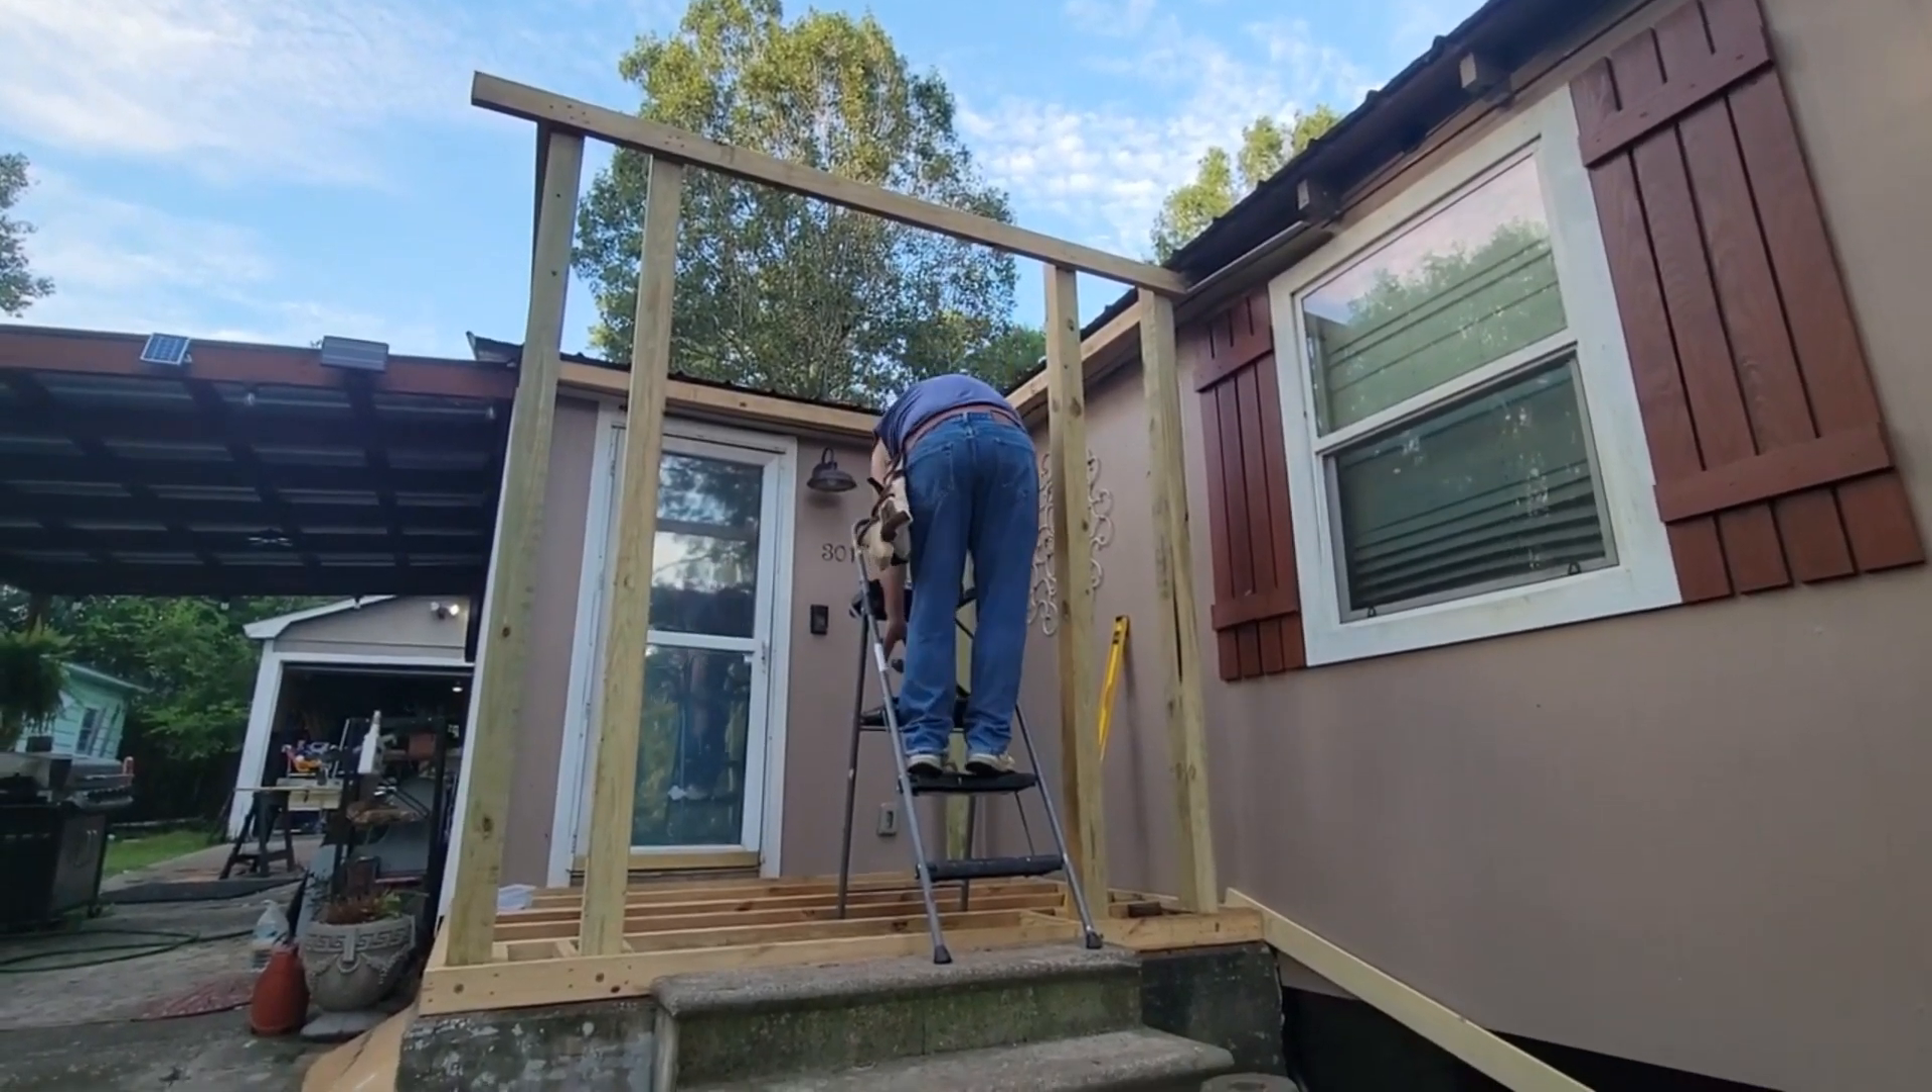So all the posts are up now, right? Yes.